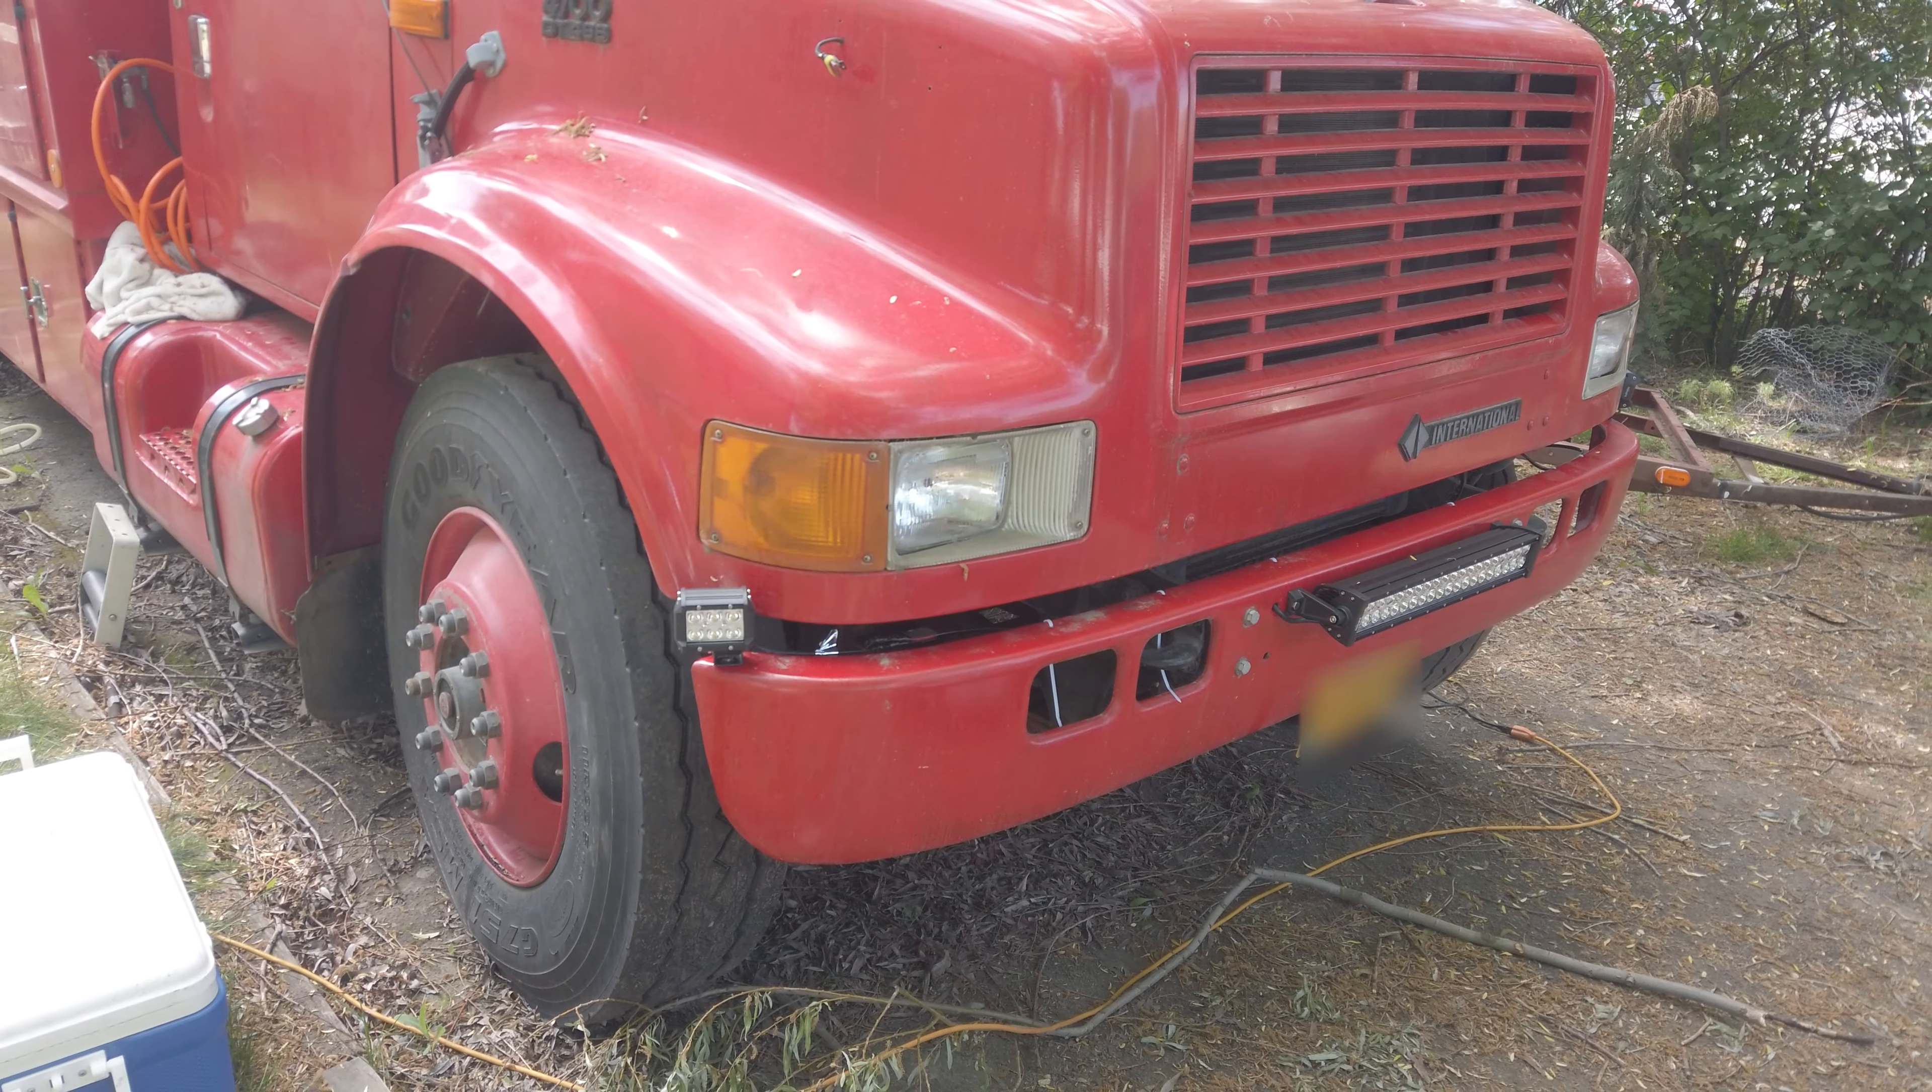We got the light bar fully installed. Took a little bit, got the wiring connected, got everything drilled, got it on the front and I think it looks pretty snazzy.